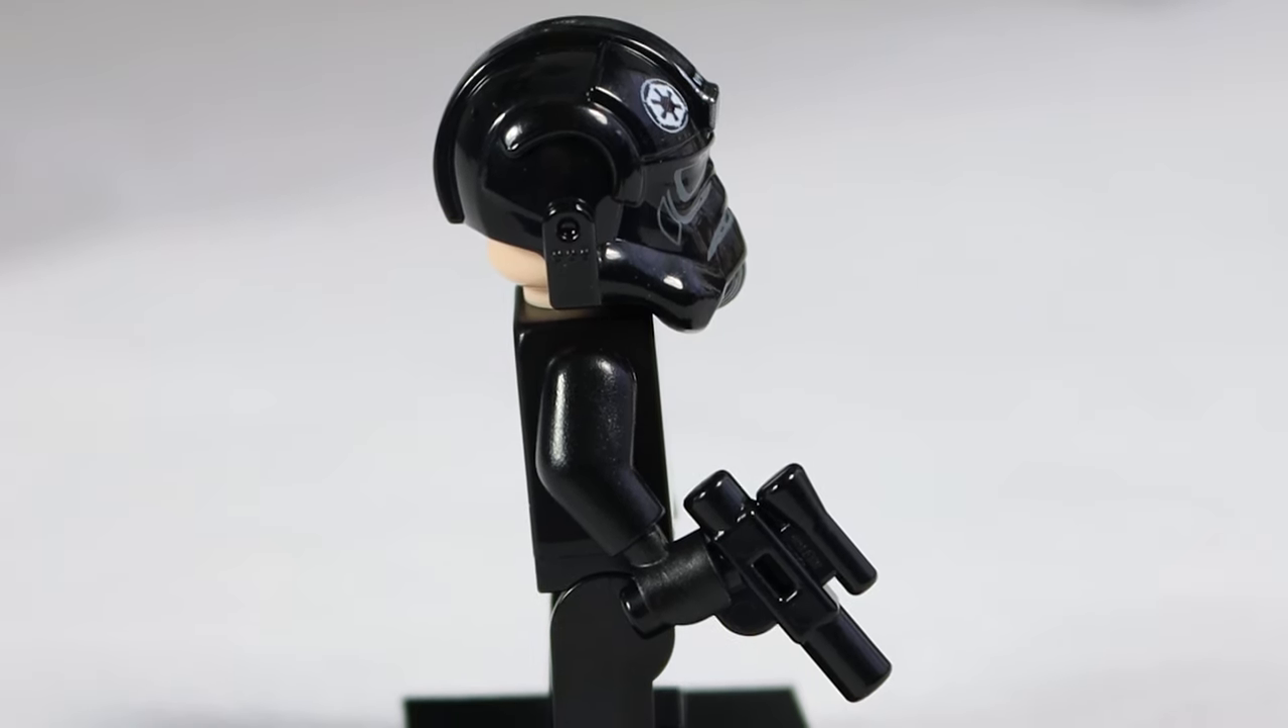The head just looks so weird sticking out from the back.